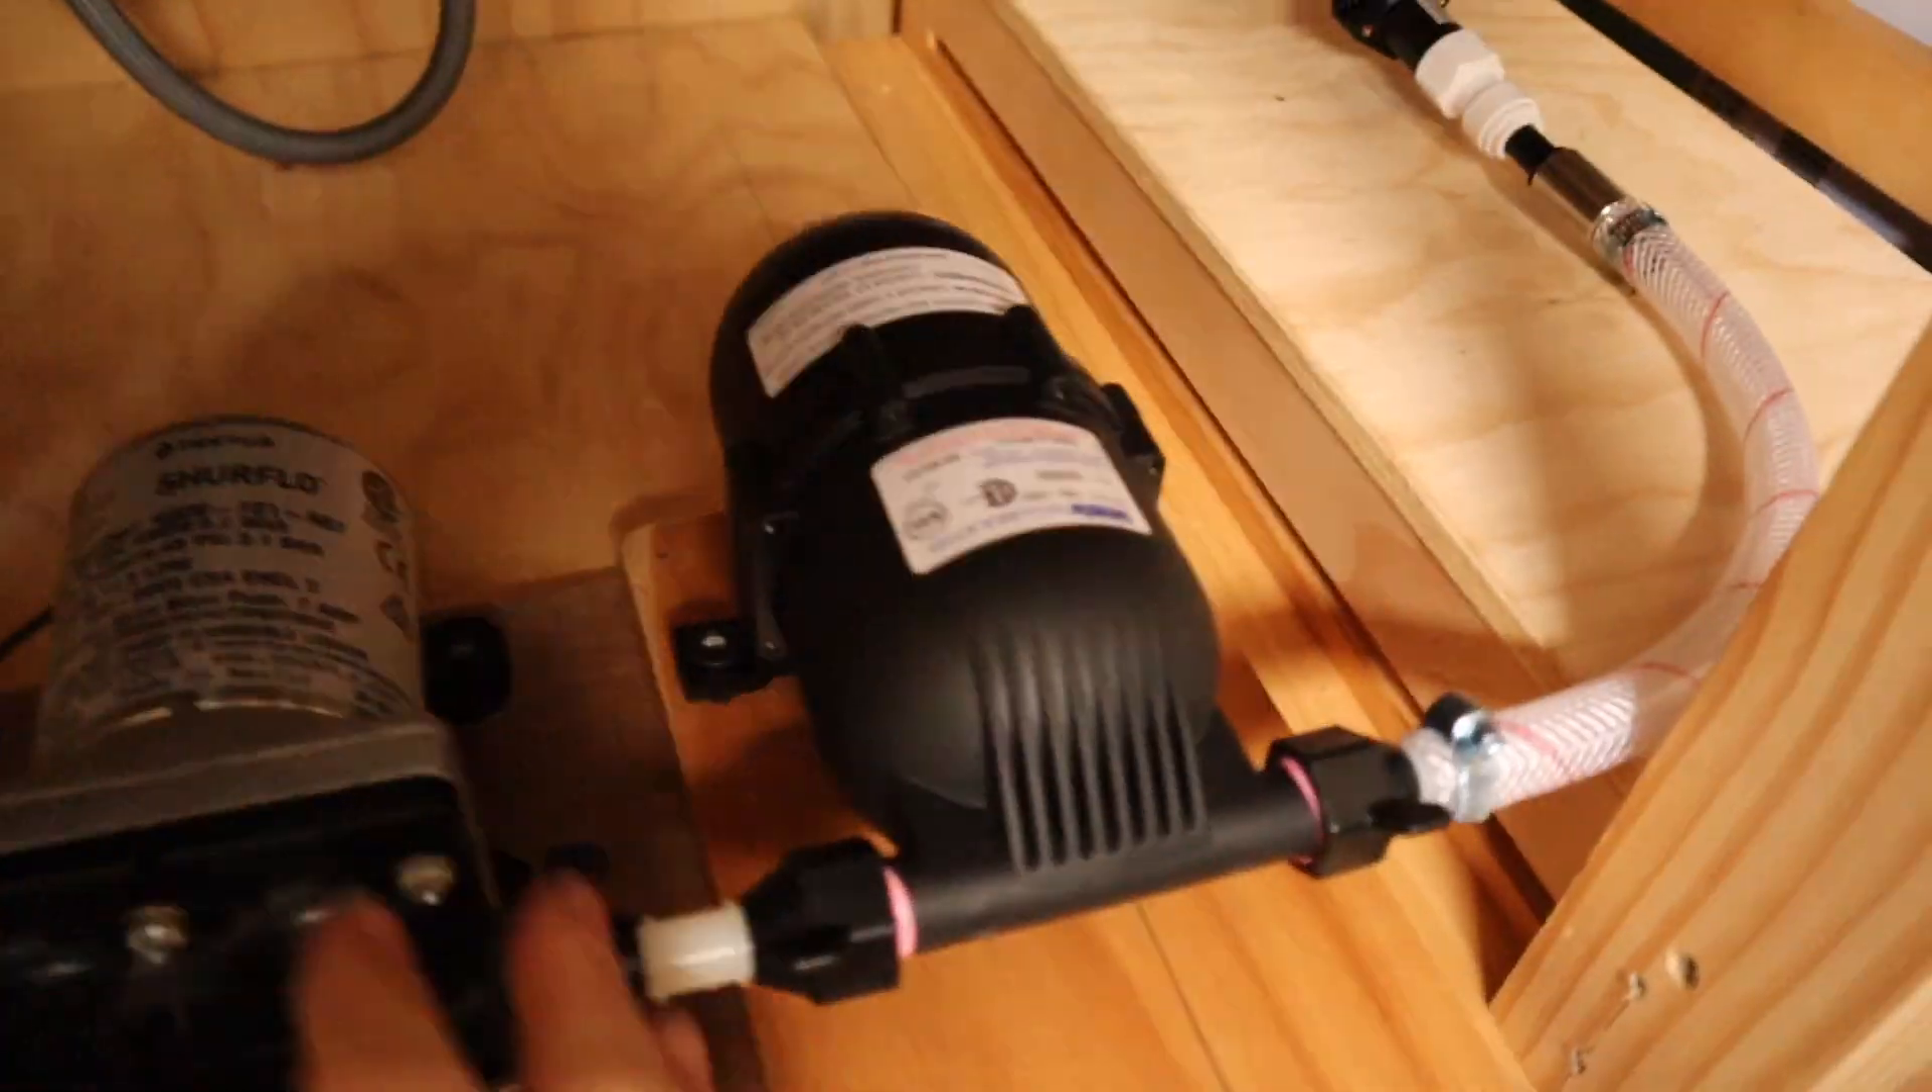So i've got my pump and the accumulator installed there and from there the water goes out to here through this little sender unit here which is my water gauge and into the plumbing system here.